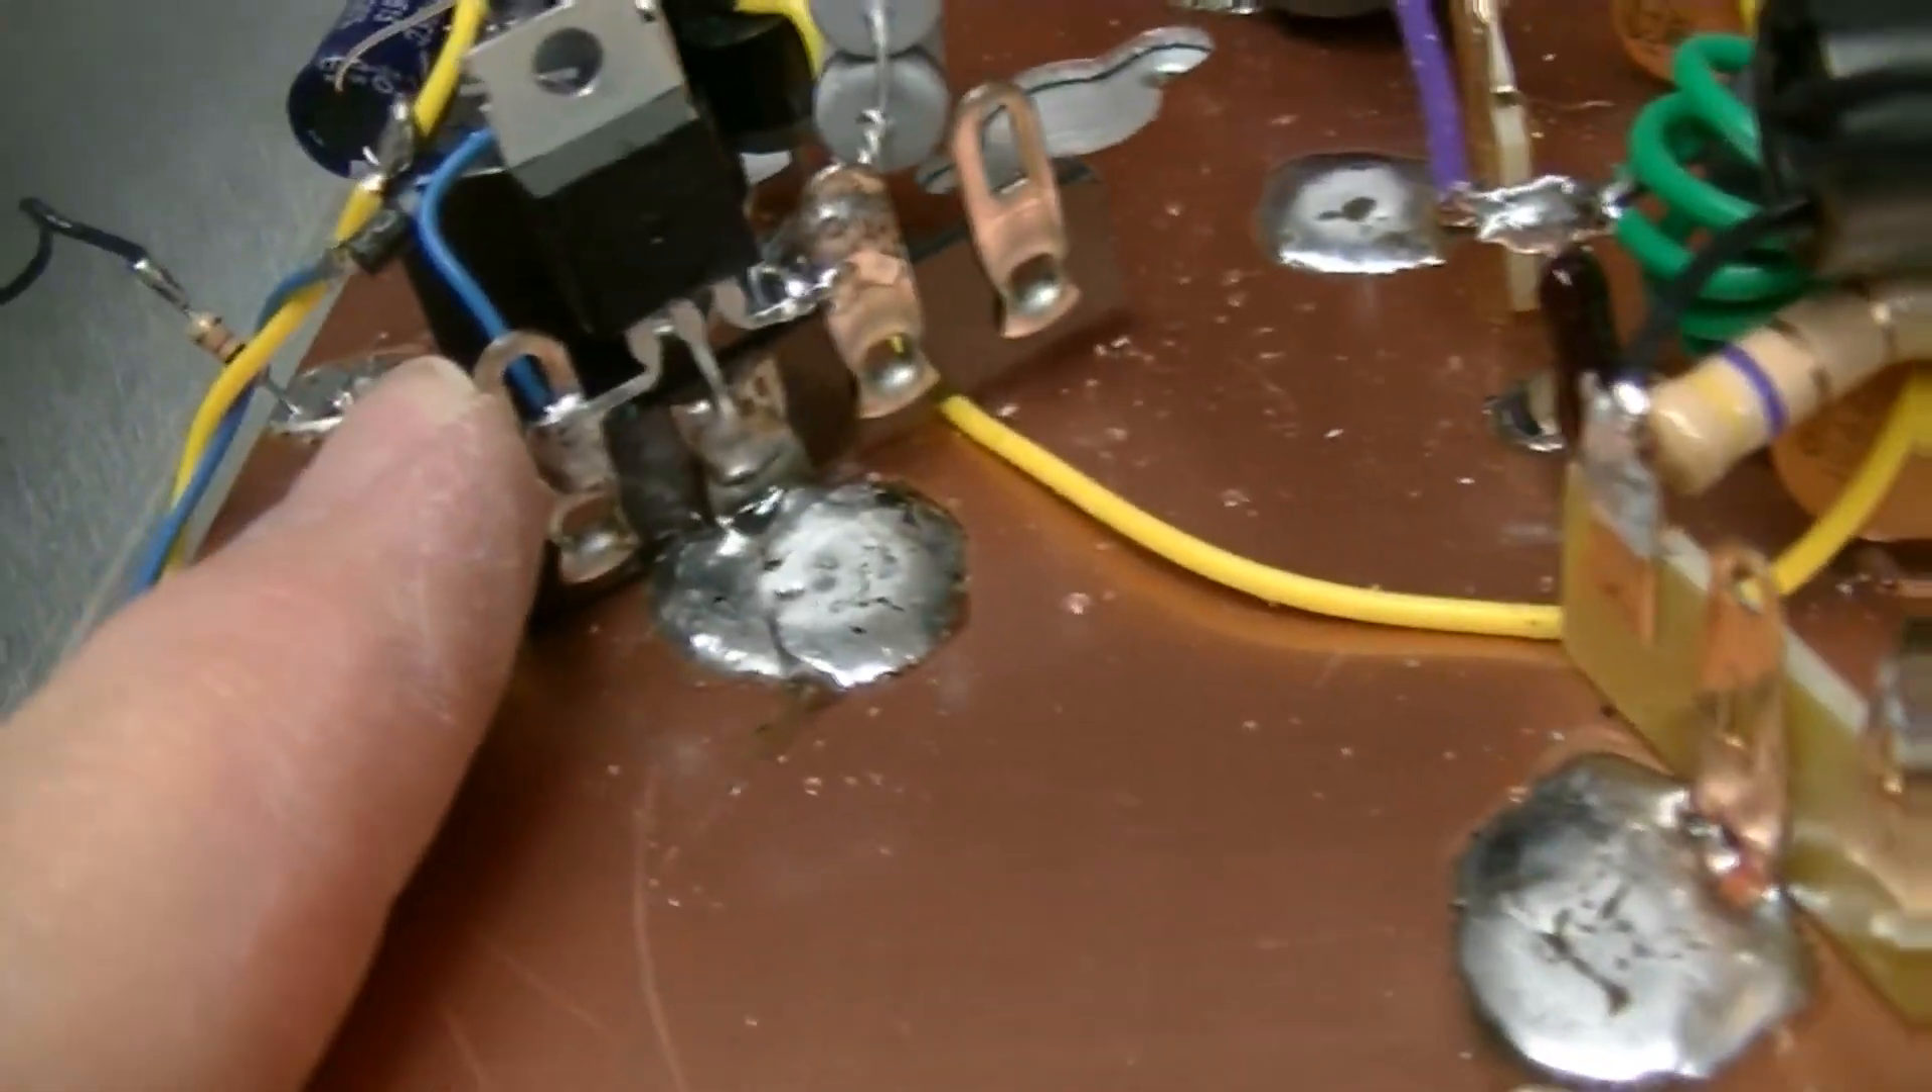I don't like having the voltage regulator just floating out in the air. So I've connected it to a terminal strip as well.